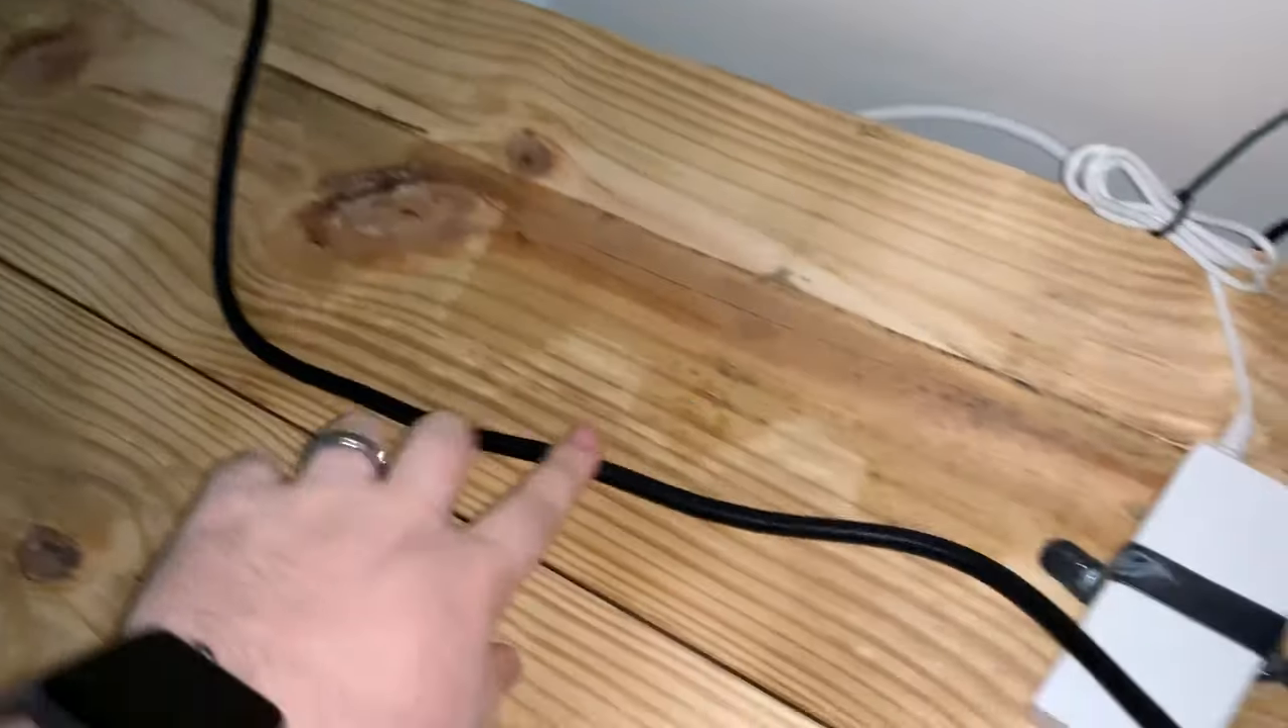I've gotten most of it tucked up and out of the way except for this power cord going to my computer.